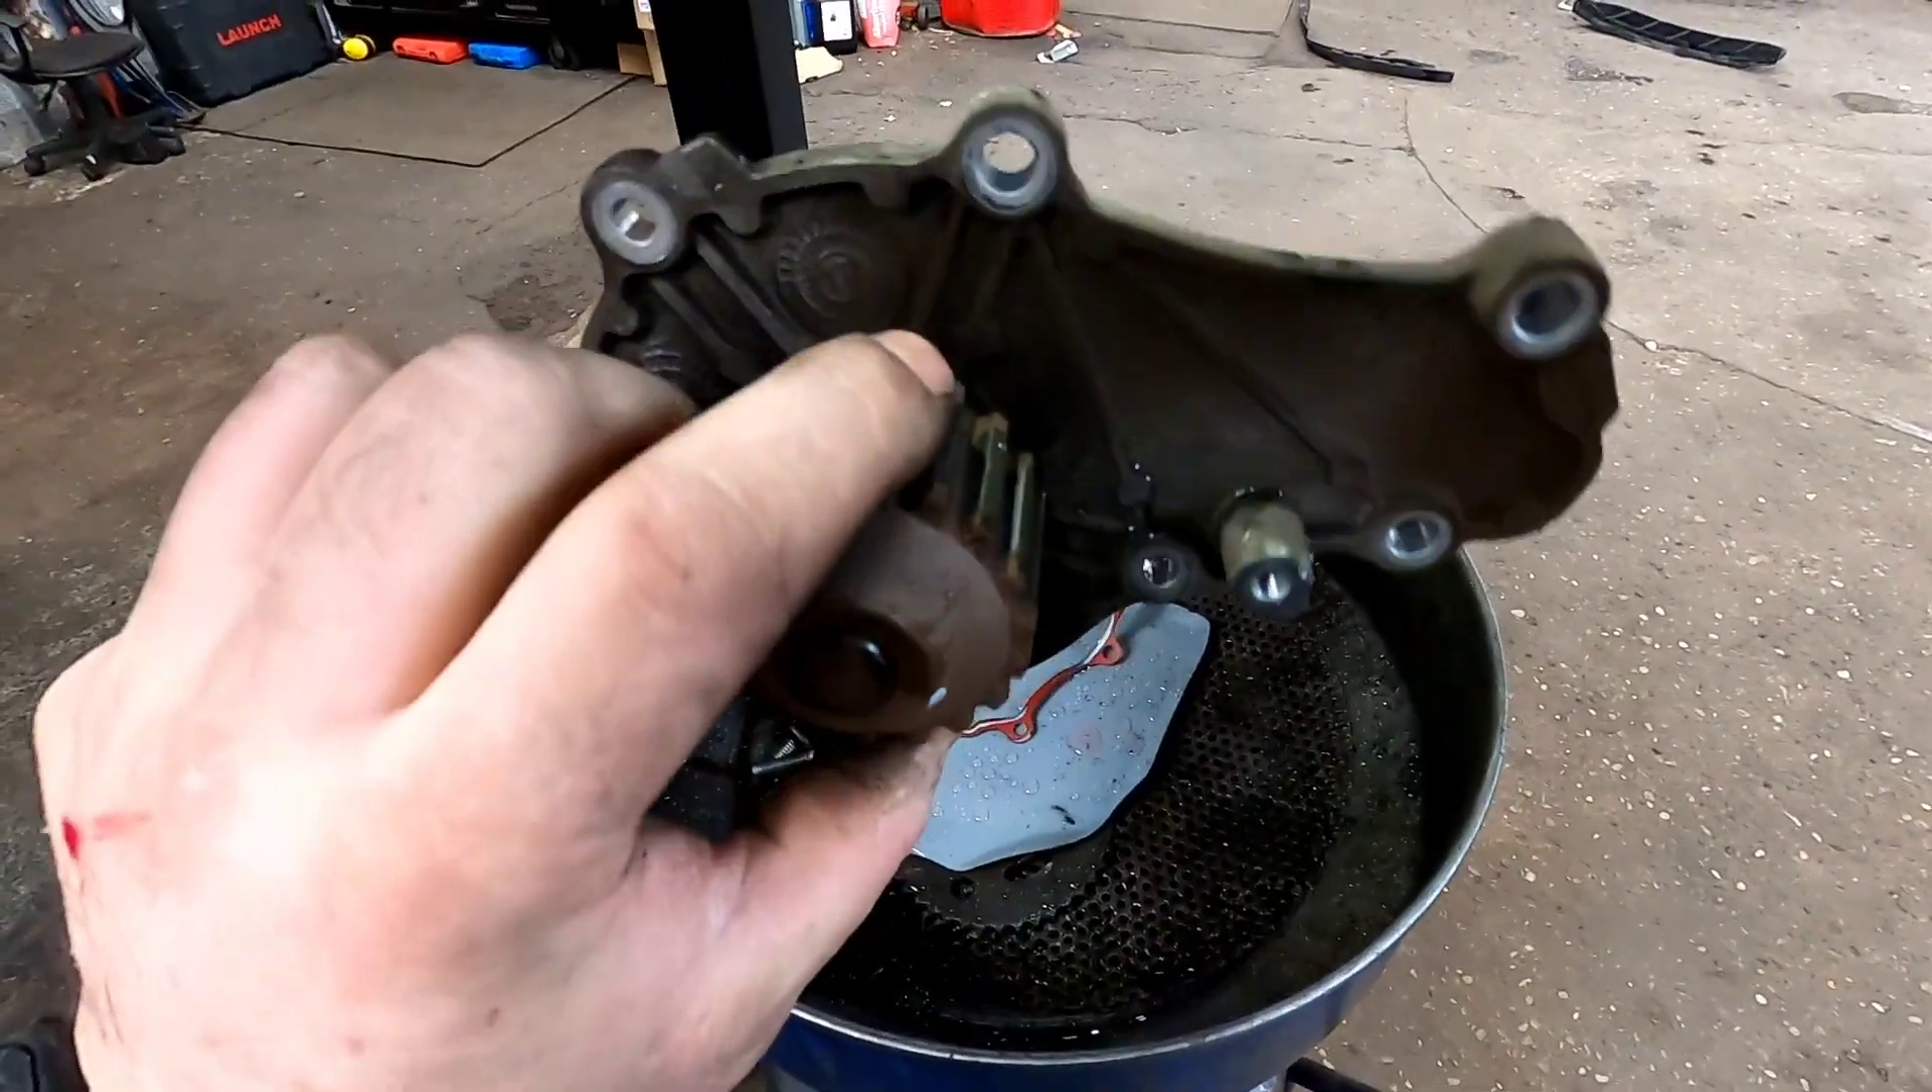And there you have it, that is one water pump removed.